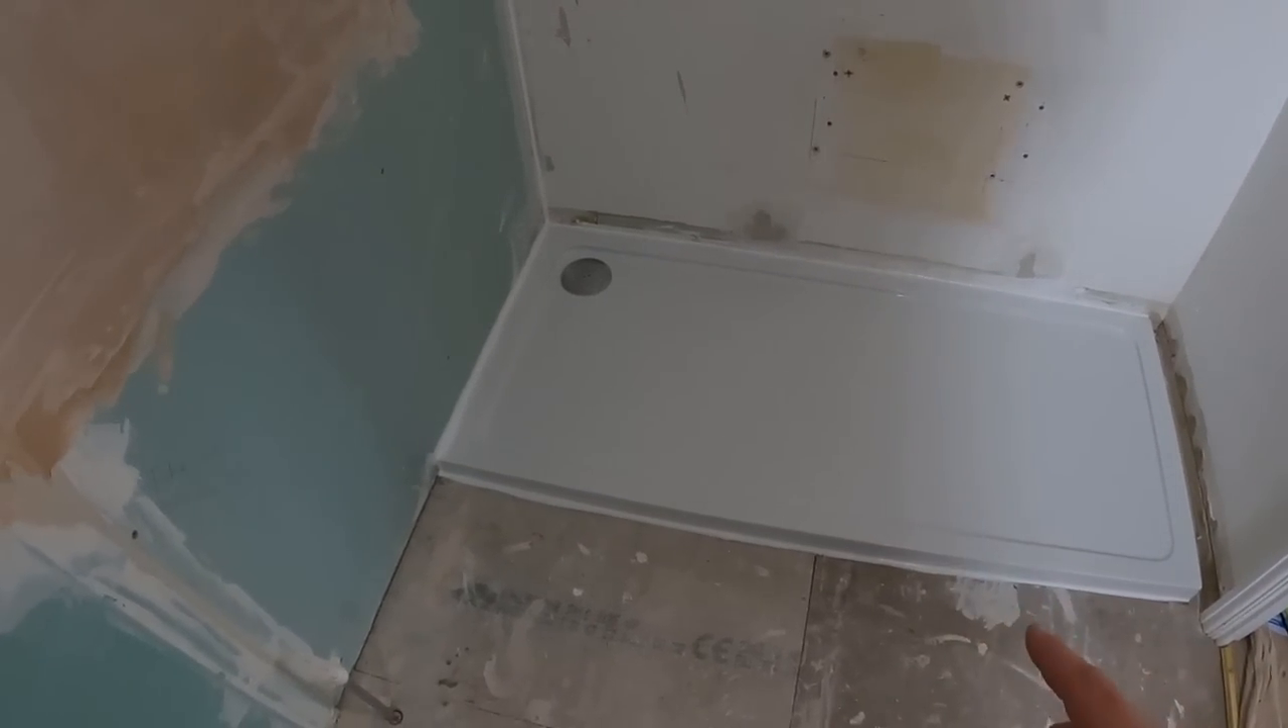I've also got the tray in now.